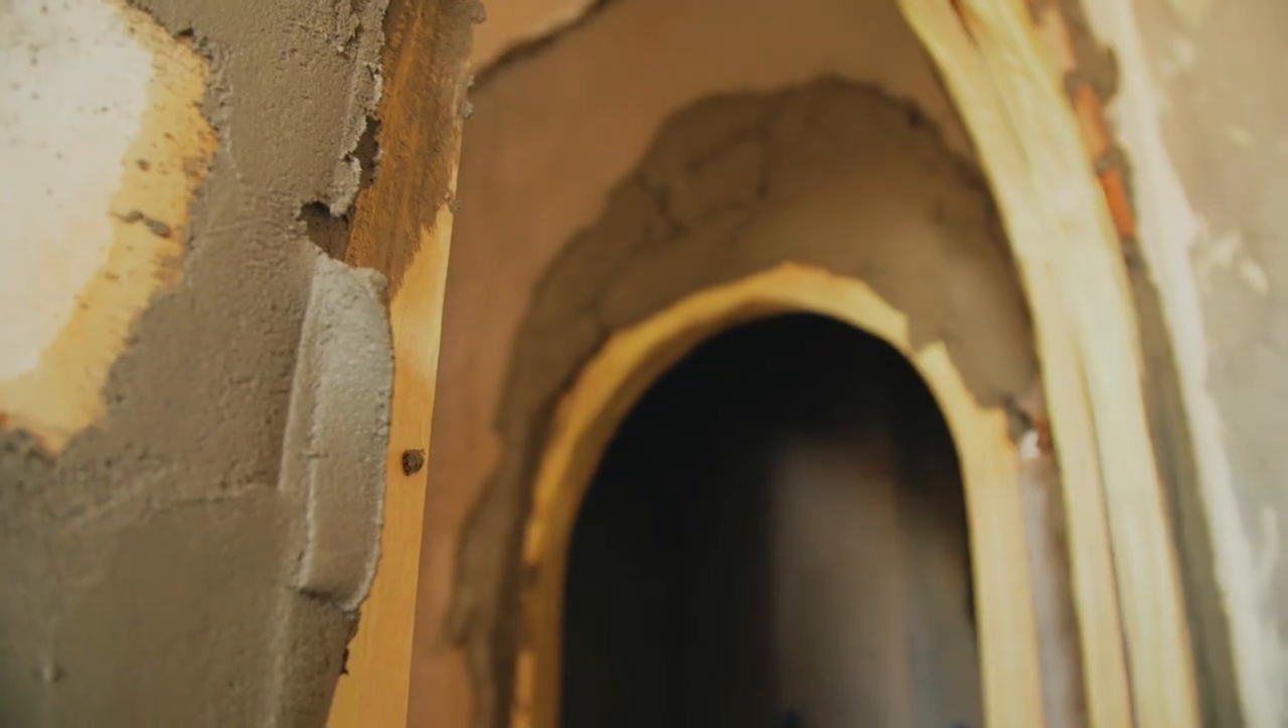So currently we've got the door frames that we've put in.